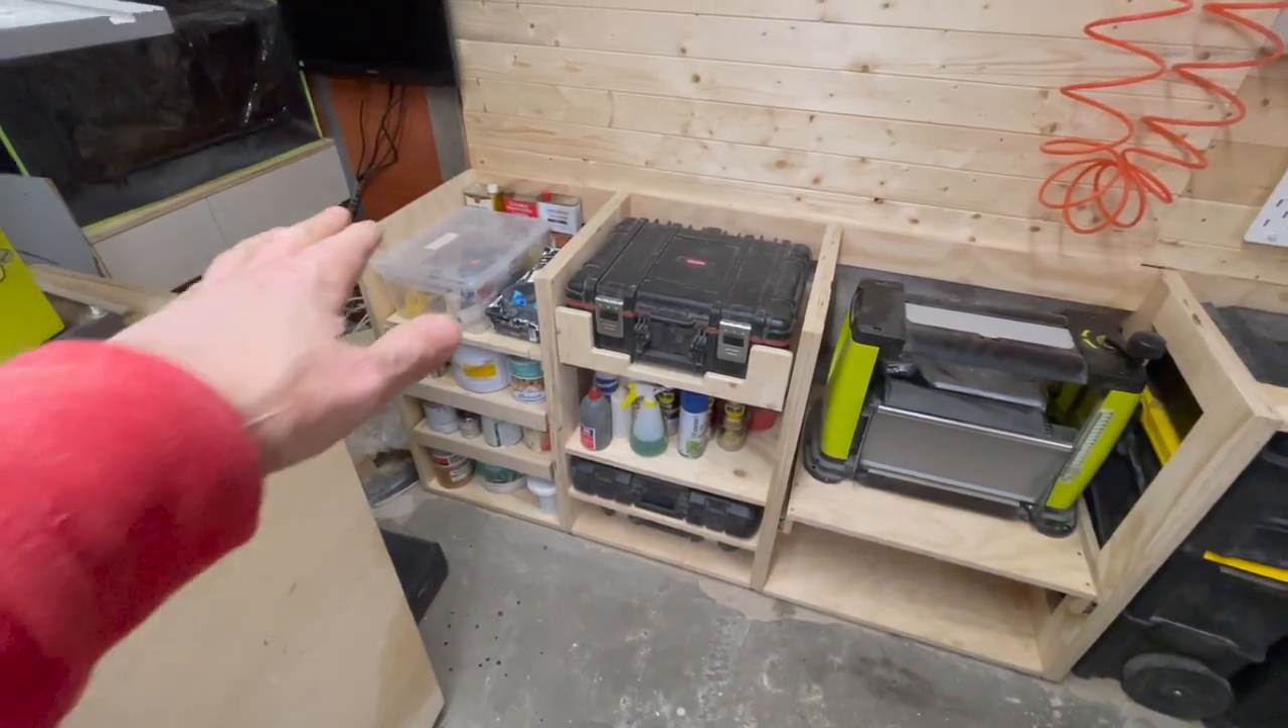Tutto il layout praticamente è pronto come possiamo vedere l'ho finito tutto è anche già tutto riempito manca solo il top.